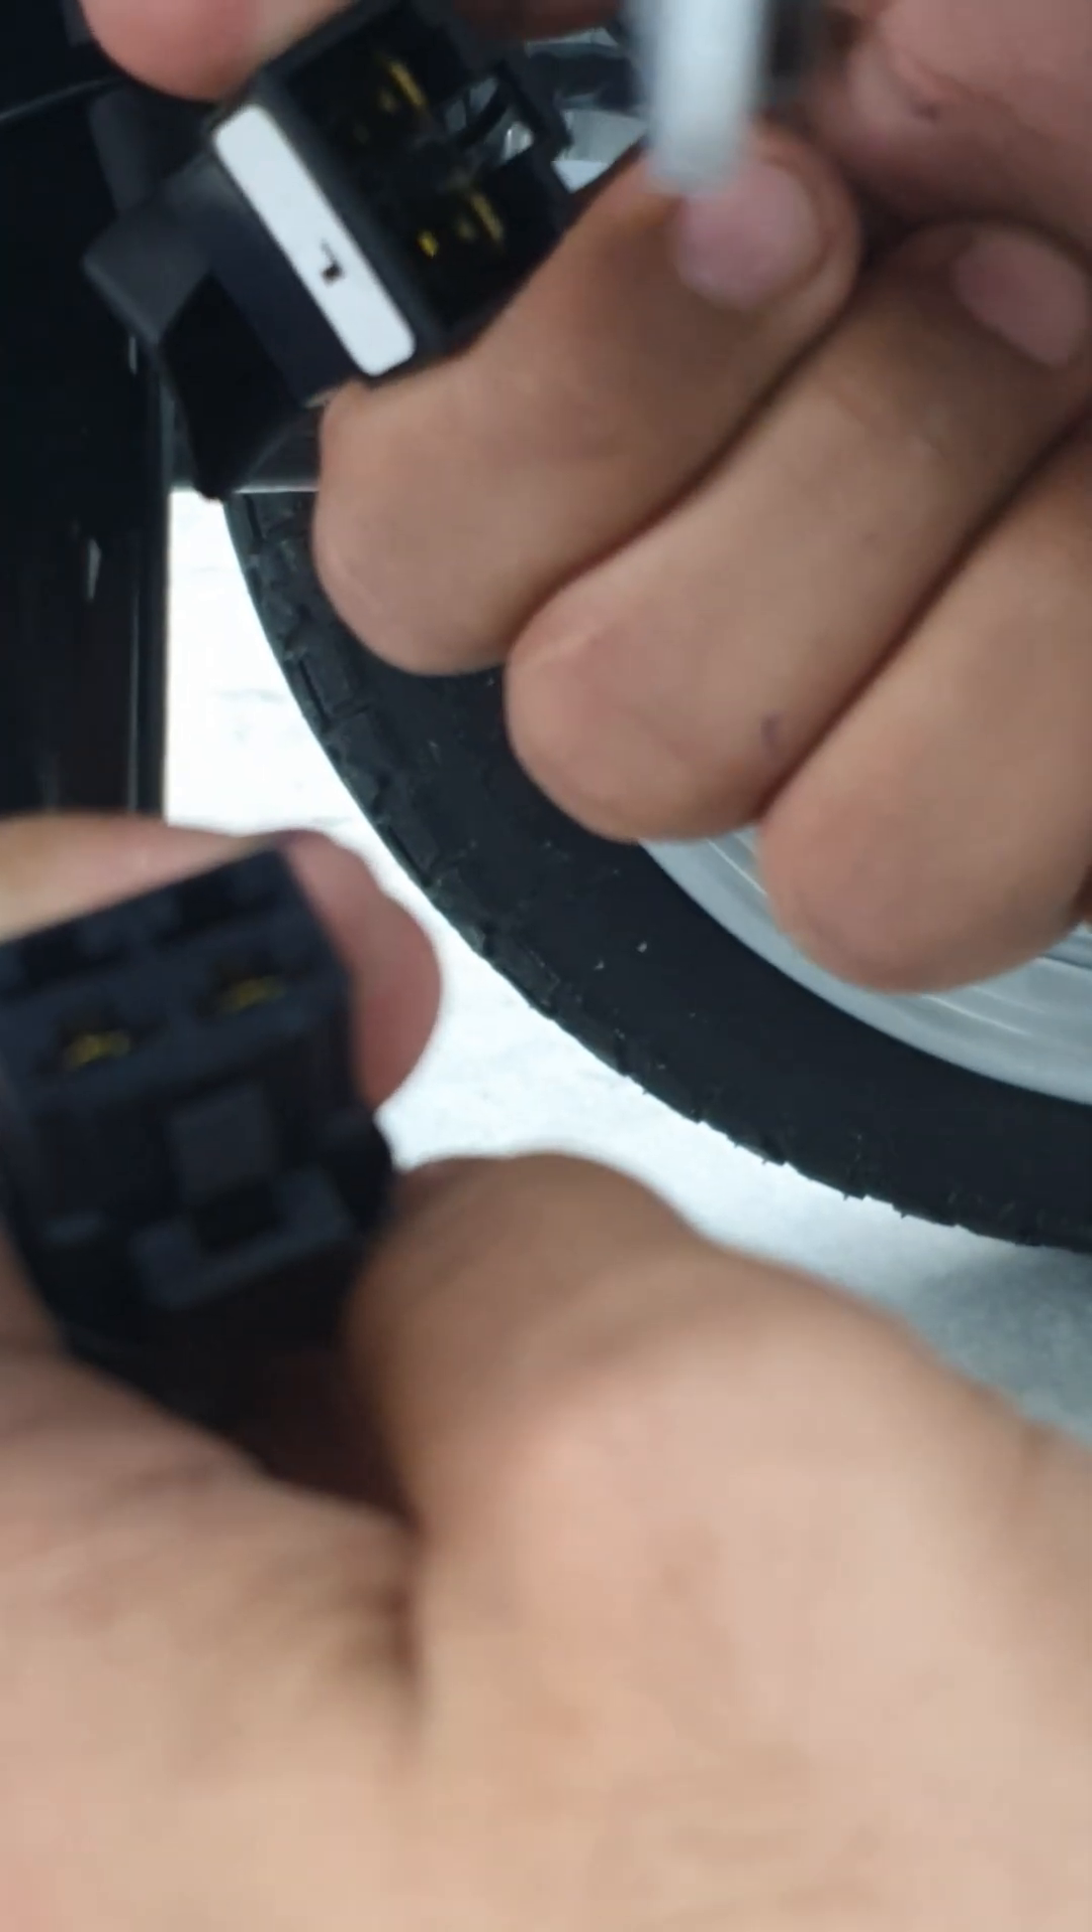اس کنیکٹر کو ہم یہ جو کنیکٹر ہے اس کو ہم نے اوپن کر لیا۔